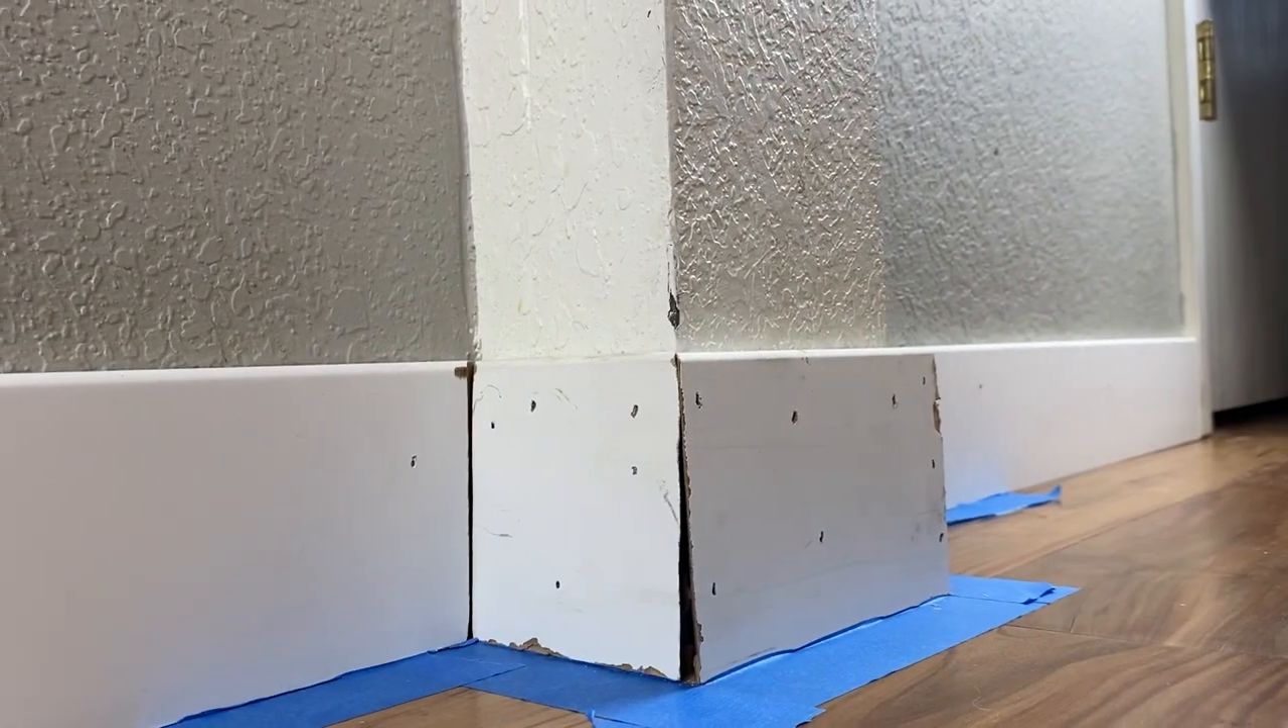They got the baseboards on however now I've got these large gaps that I have to fill.